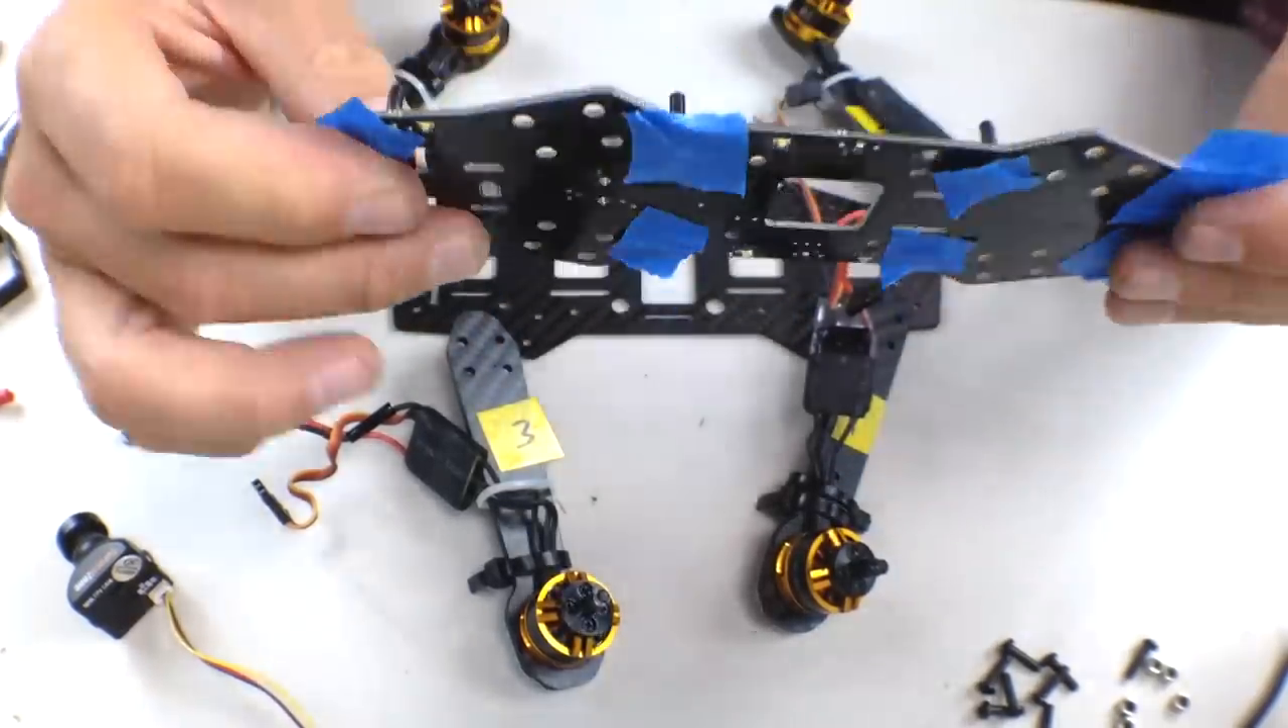I put a little bit of painters tape off over these screws because I know that as soon as I flip this over what's gonna happen all the screws are gonna fall out so this way it keeps it in place.